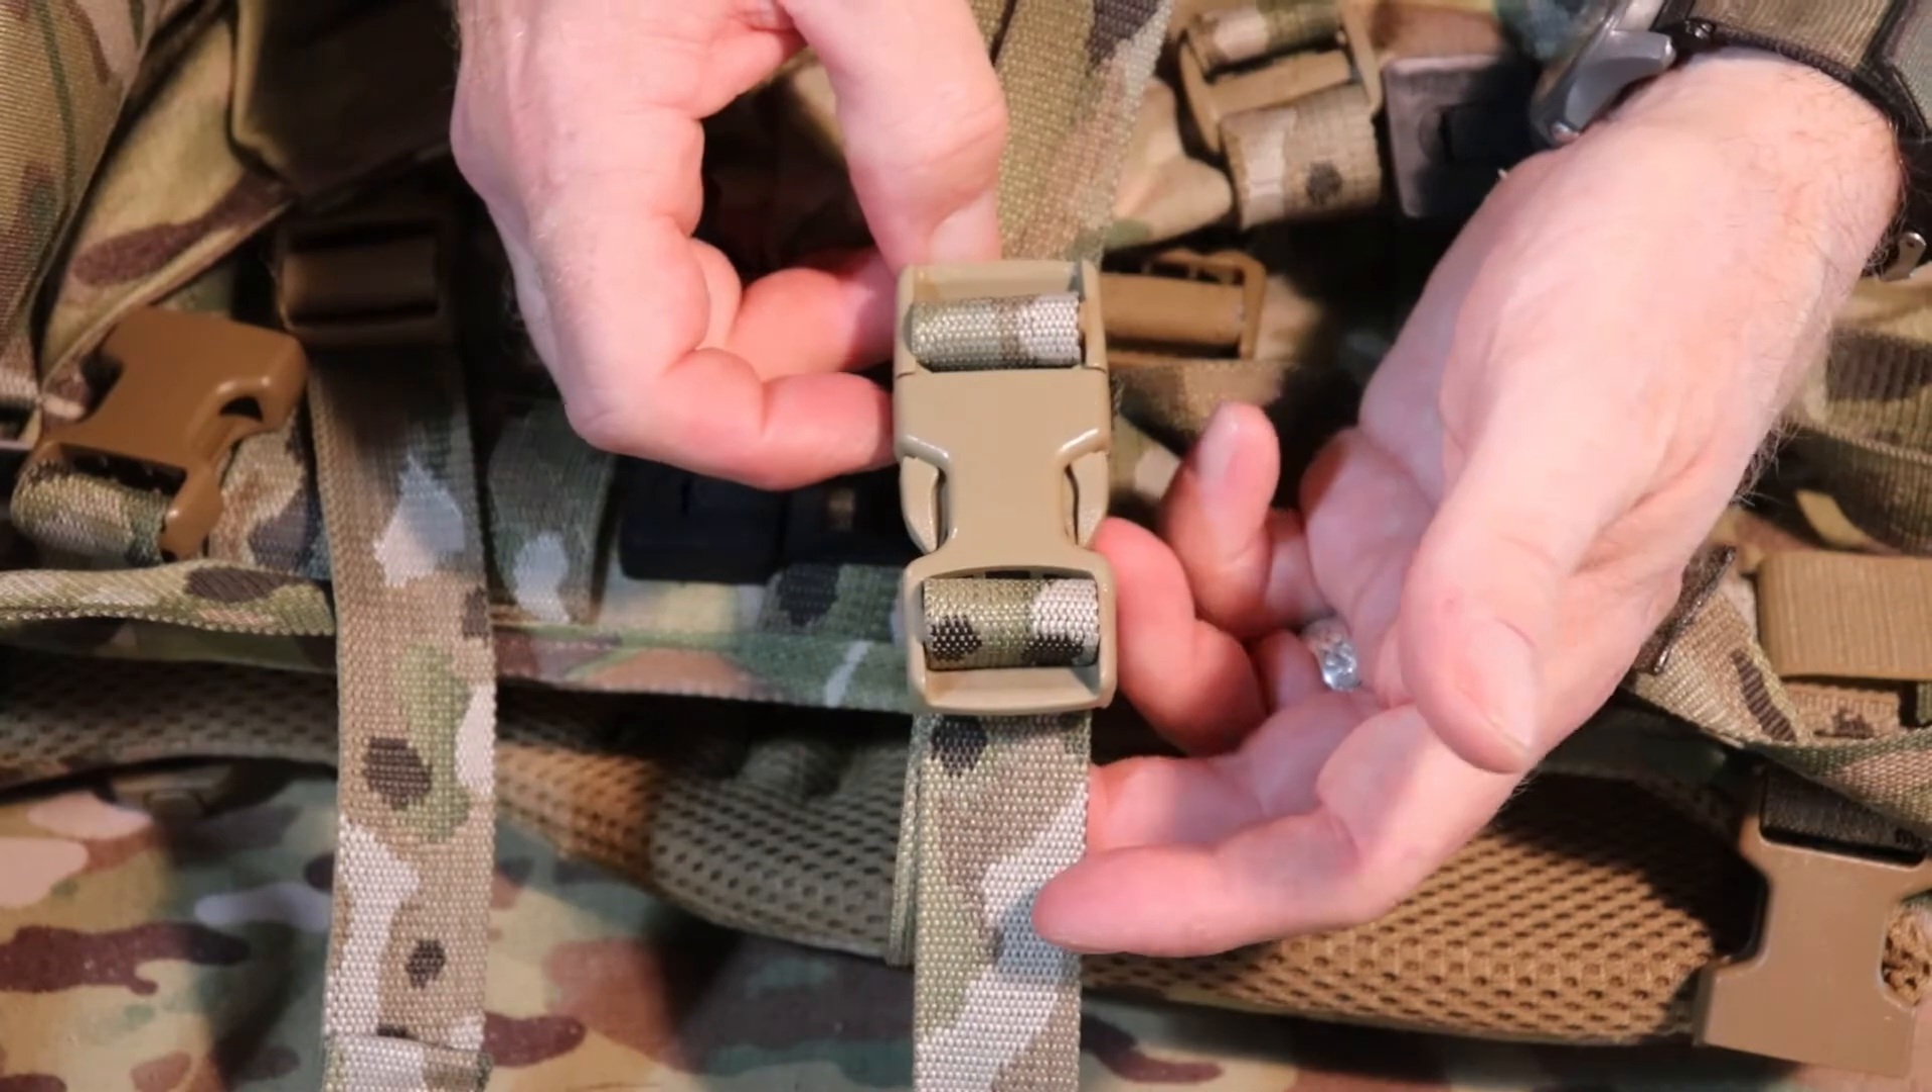Now i have the buckles completely installed now and as you can see there is pull adjustments for tightness on both sides.